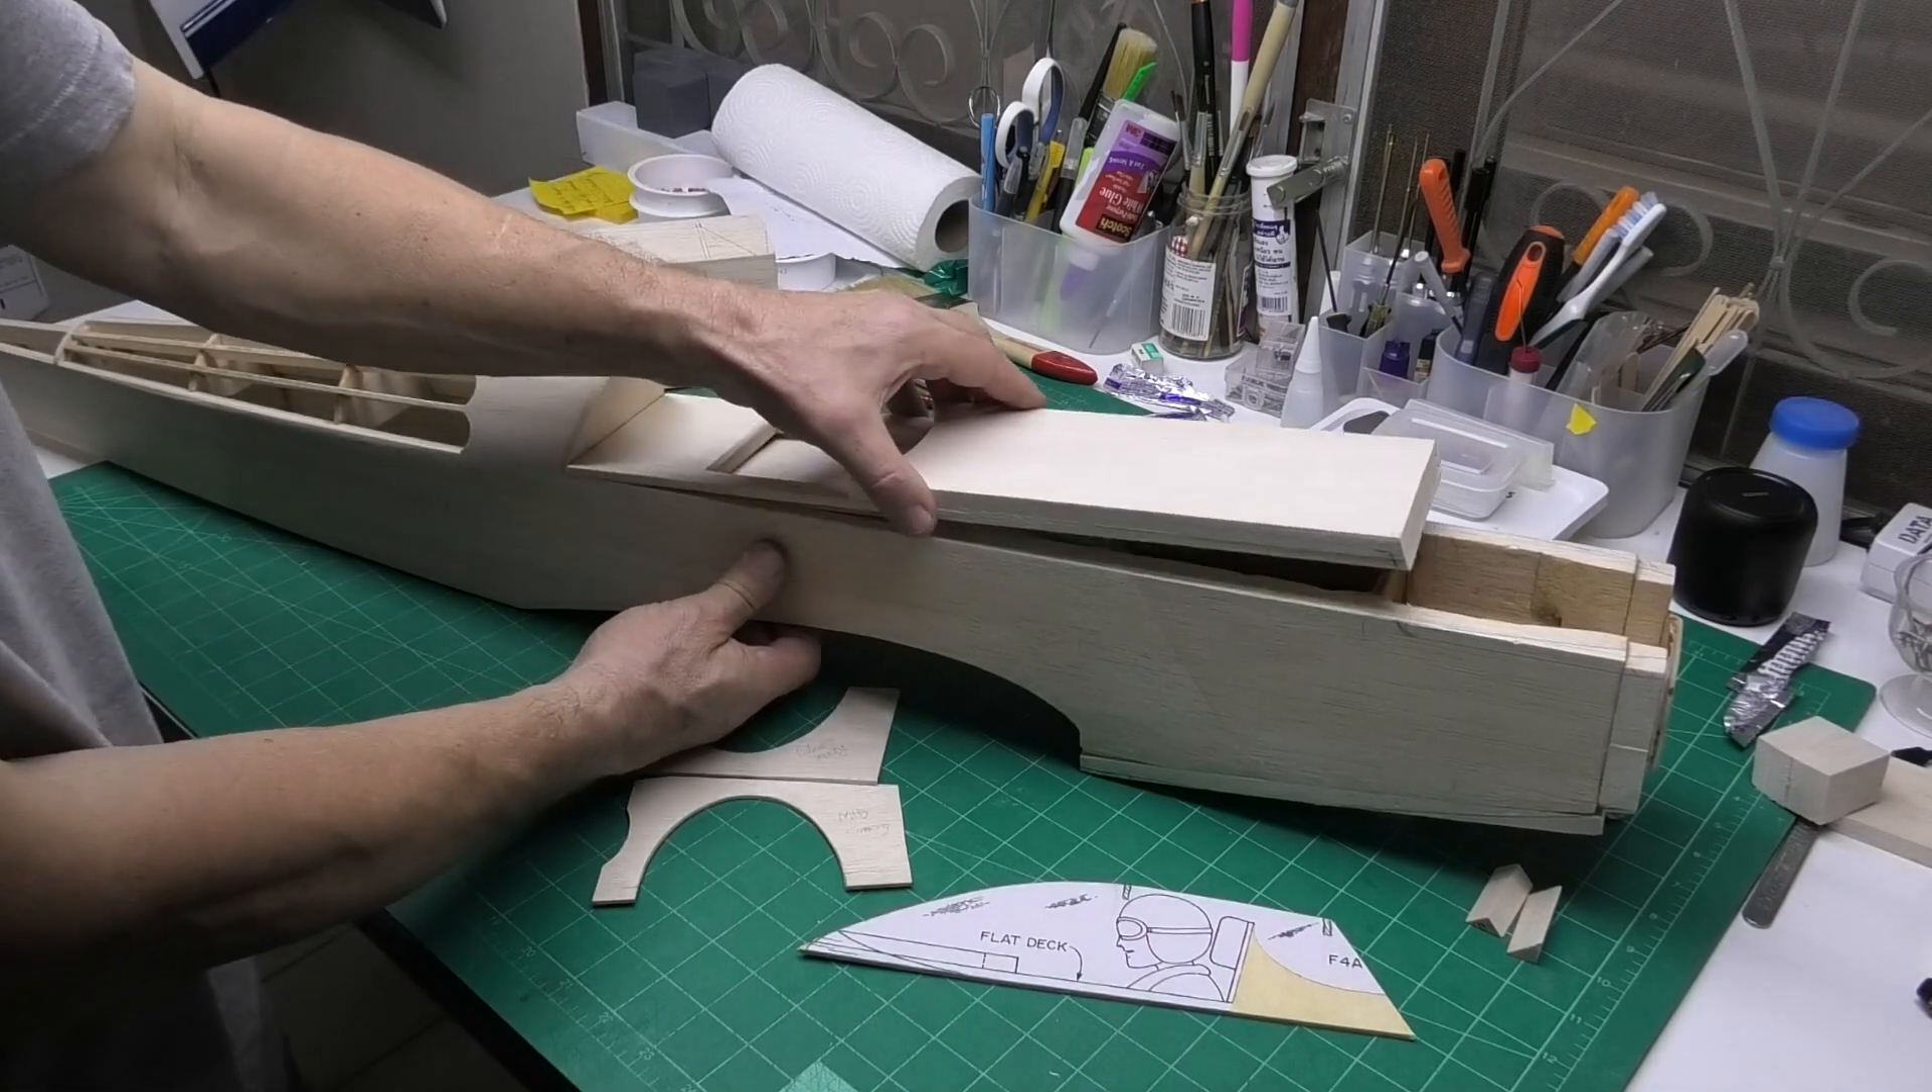This top on the fuselage which is going to be glued on eventually I haven't glued on yet.